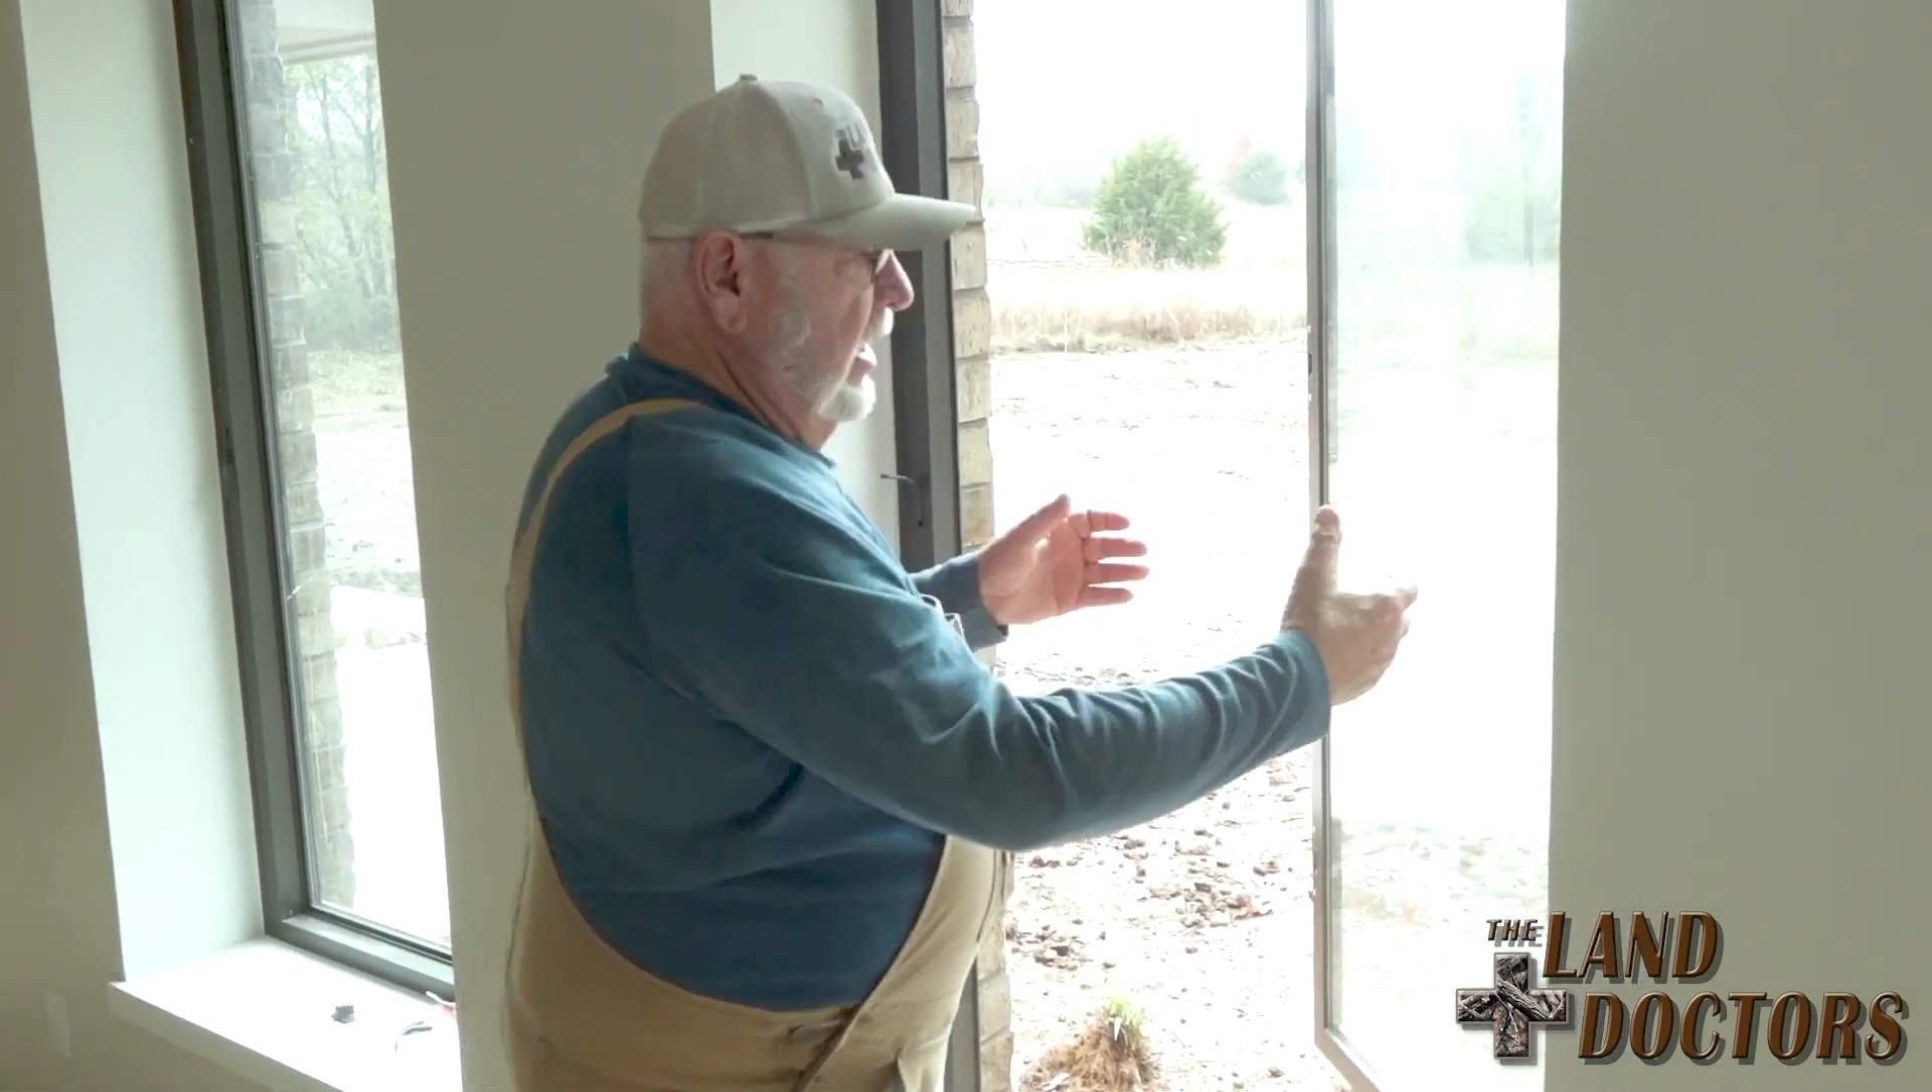This window operates from the side and the screen is not installed yet.